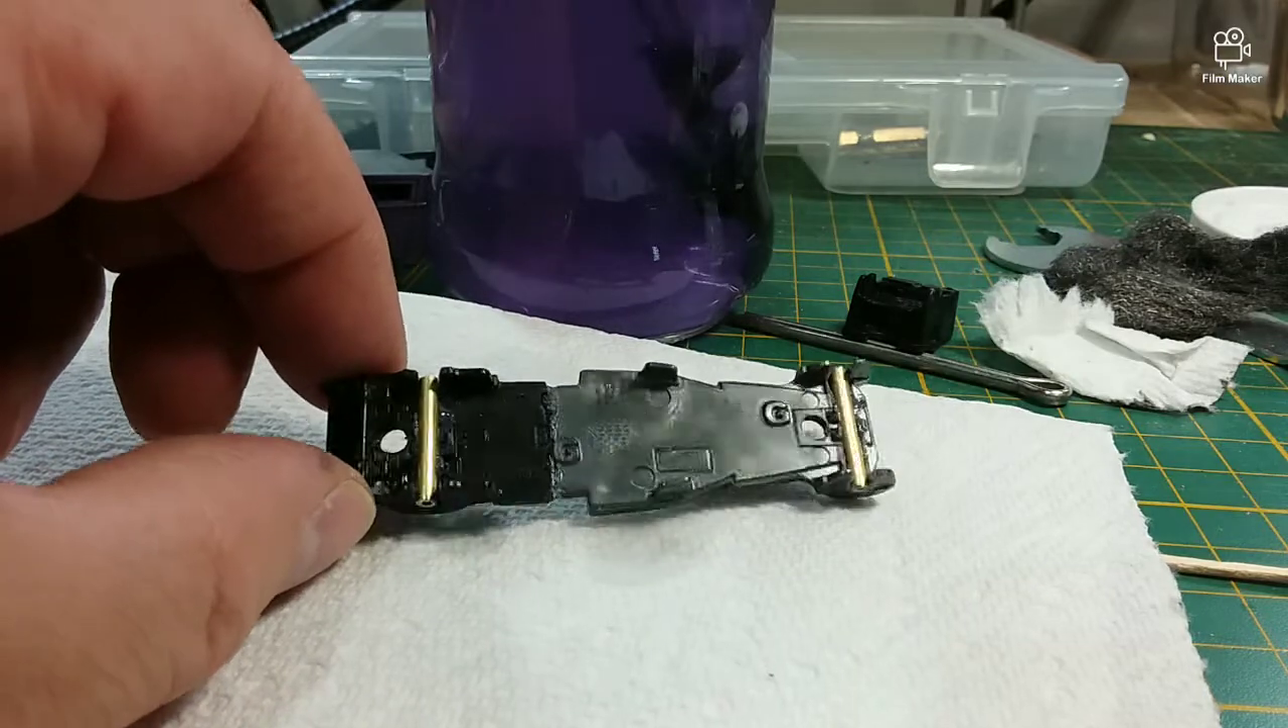Well, looks like we have the axle tubes inside our chassis here.